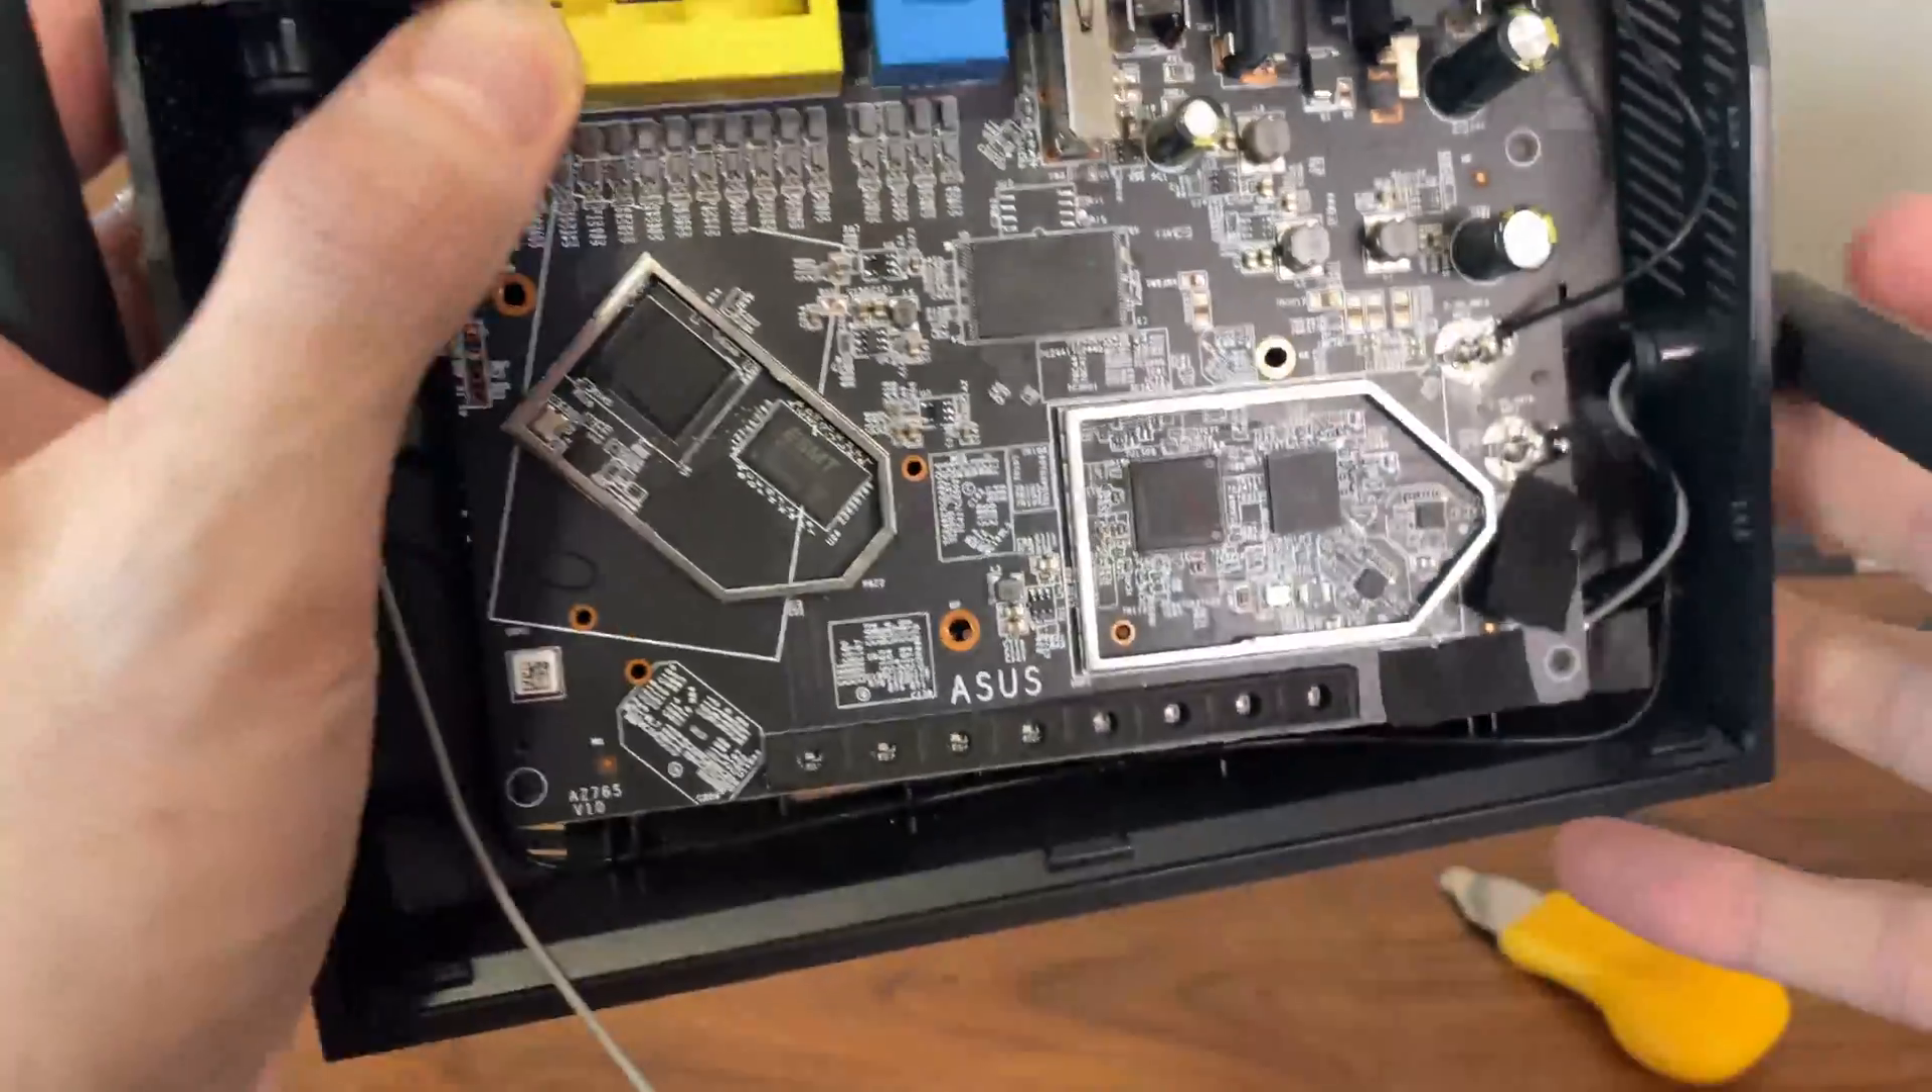And after removing the aluminum covers, we can also see the rest of the main components.